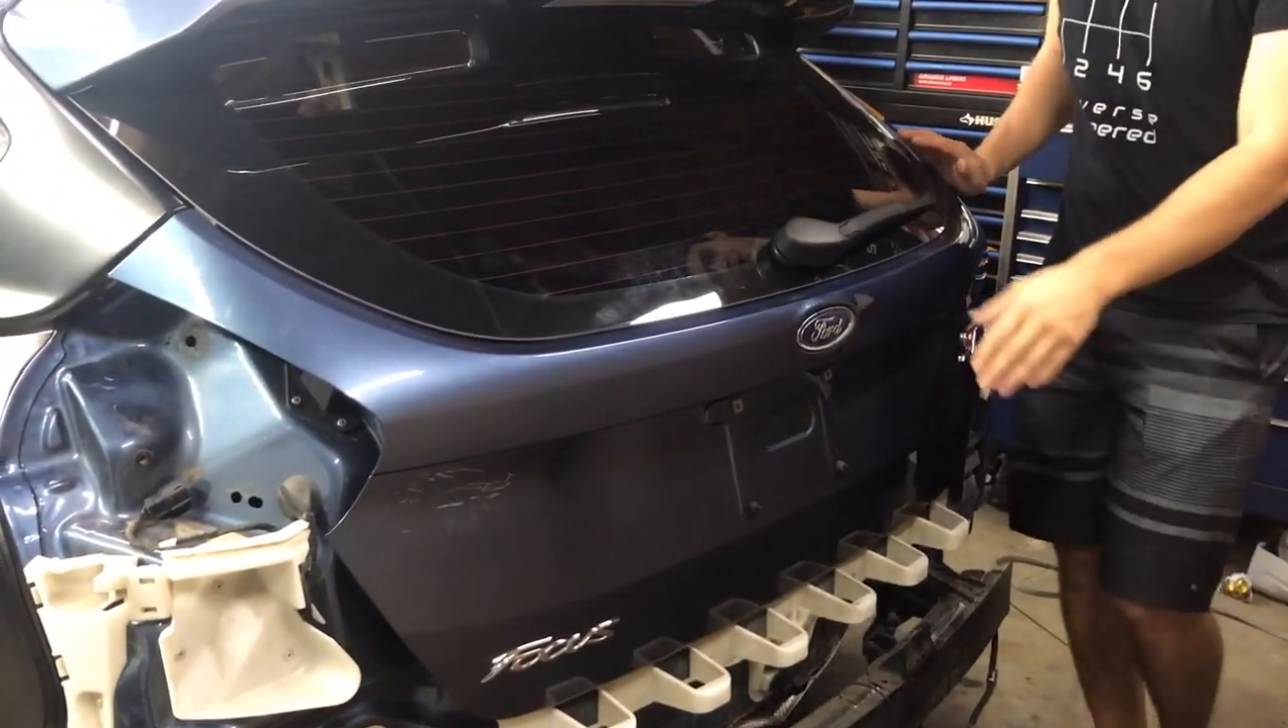Also got a few badges here on the back of the trunk that we have to remove.